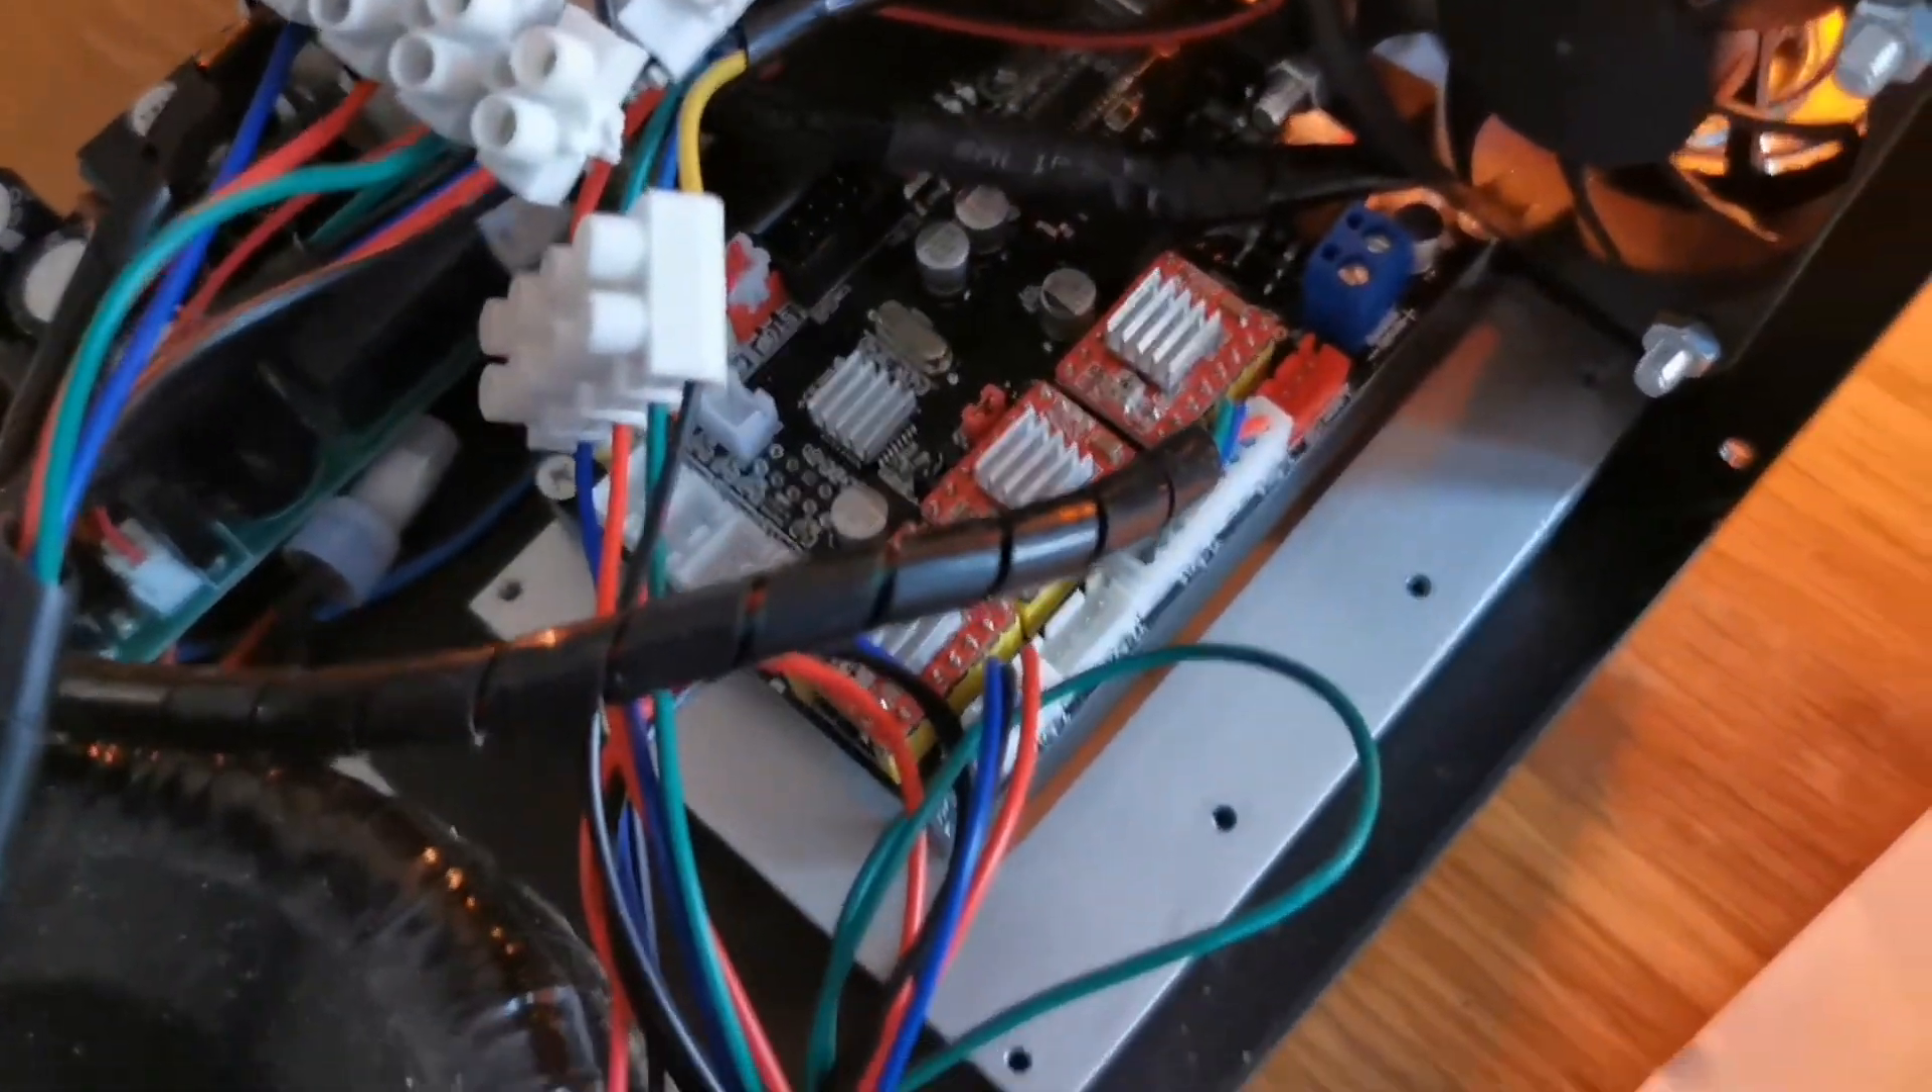This is my controller box. That's the board wired in.